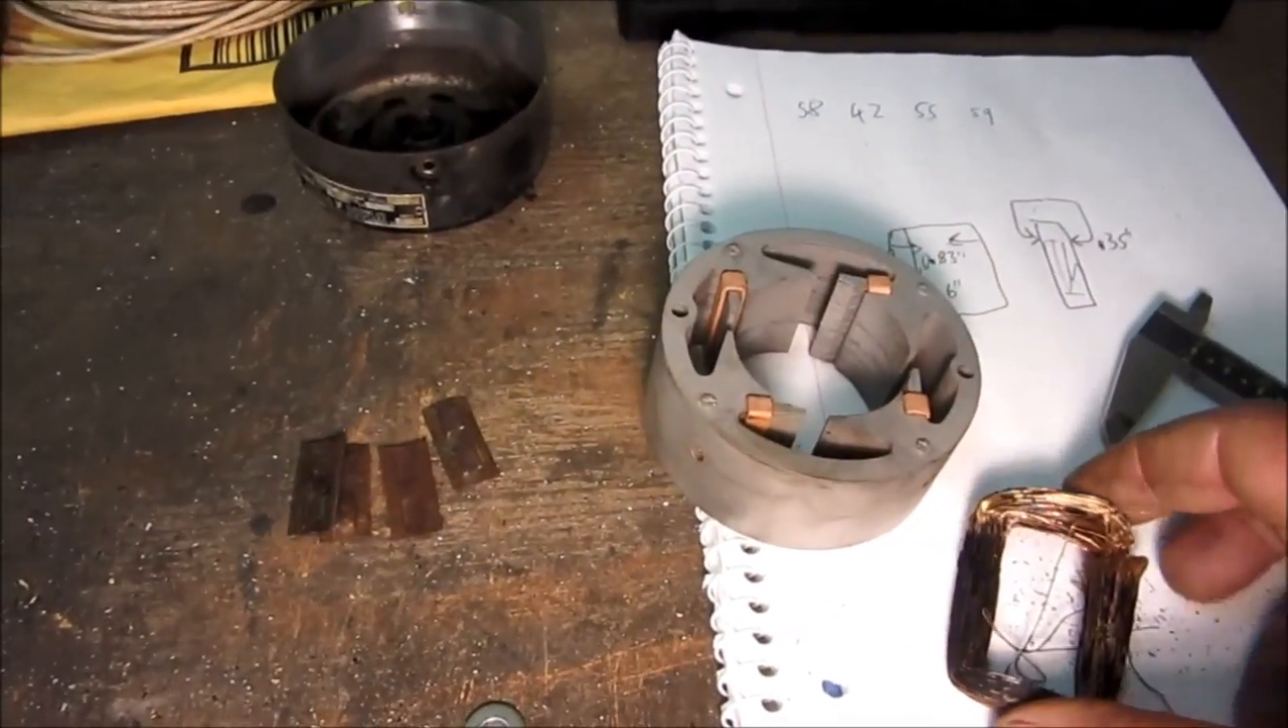I went ahead and took the old windings off and this is one example.